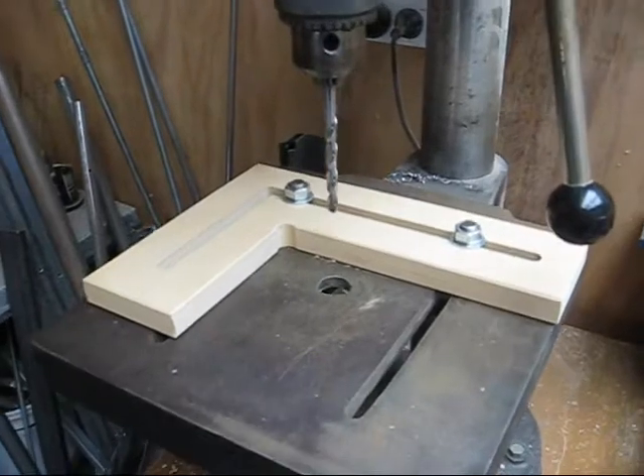And we have the completed jig in place on the drill press.